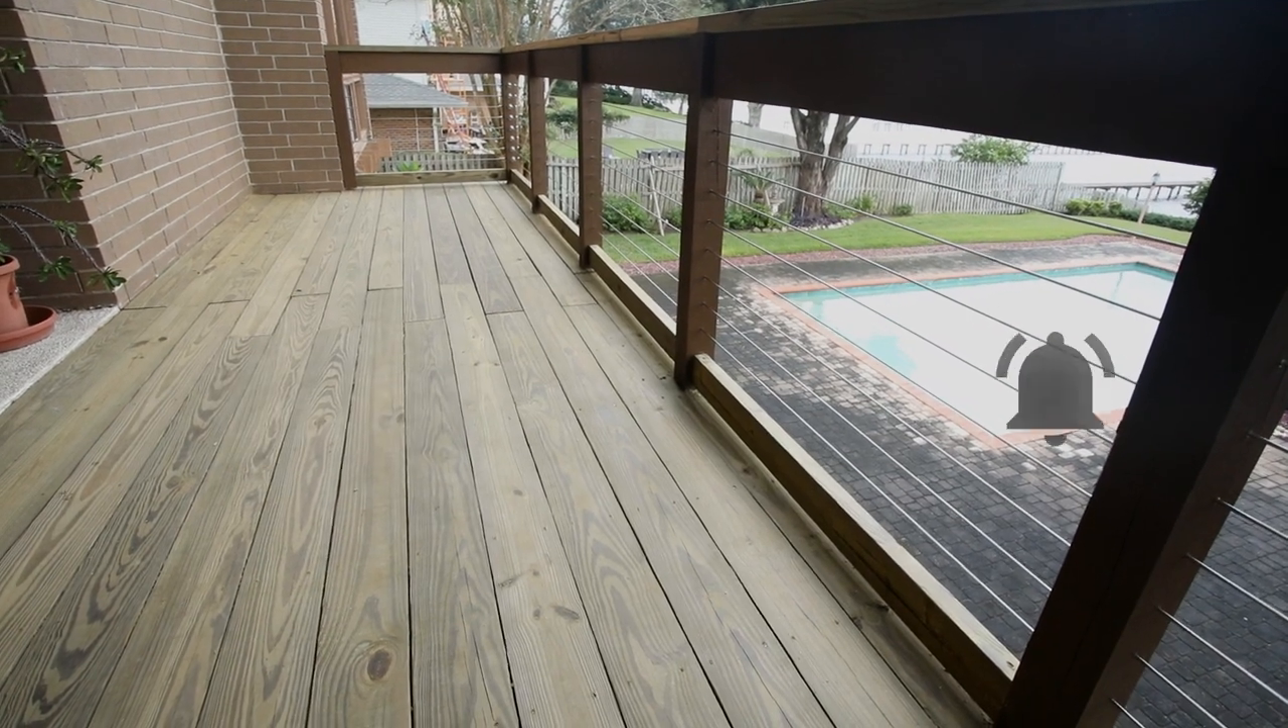And there you have it a solid new deck surface.